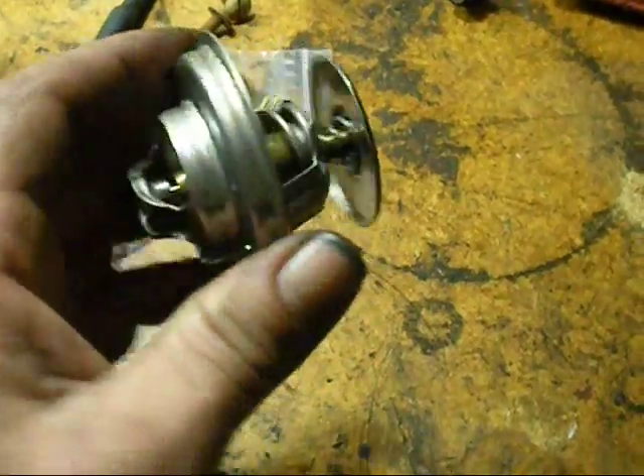Well, I've got the thermostat out.